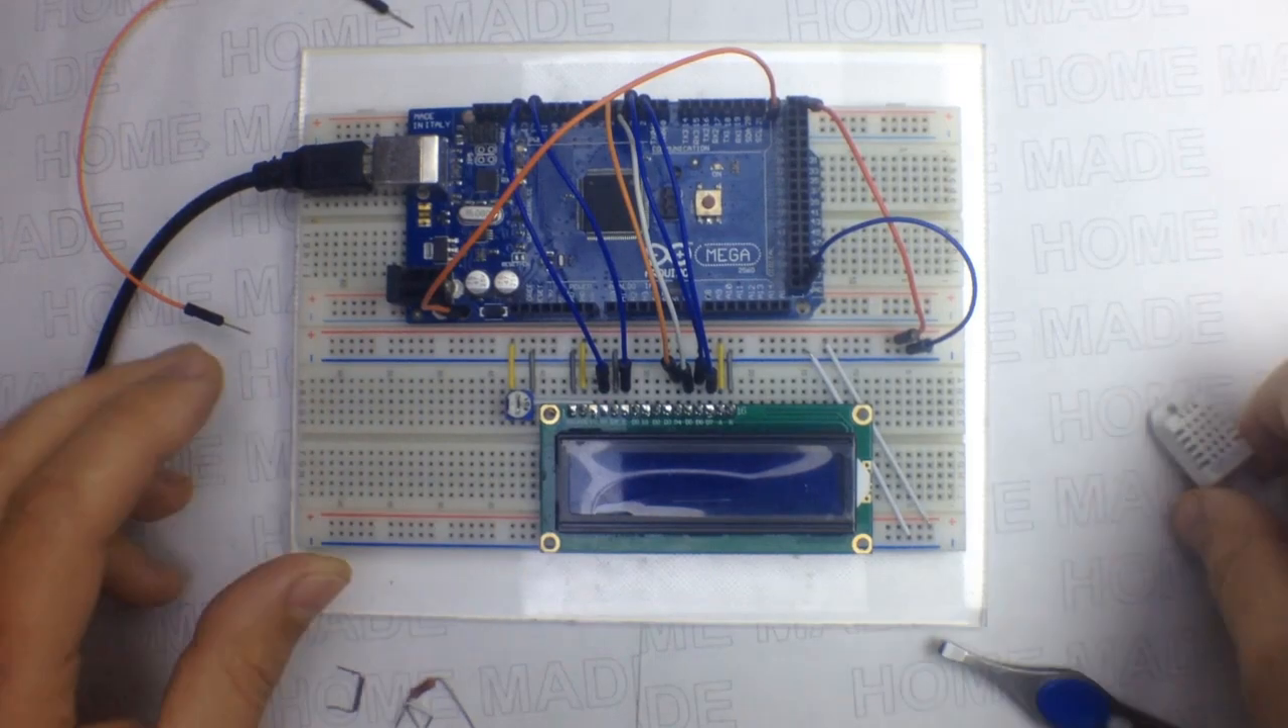Схема у нас здесь уже собрана, подключен дисплей.